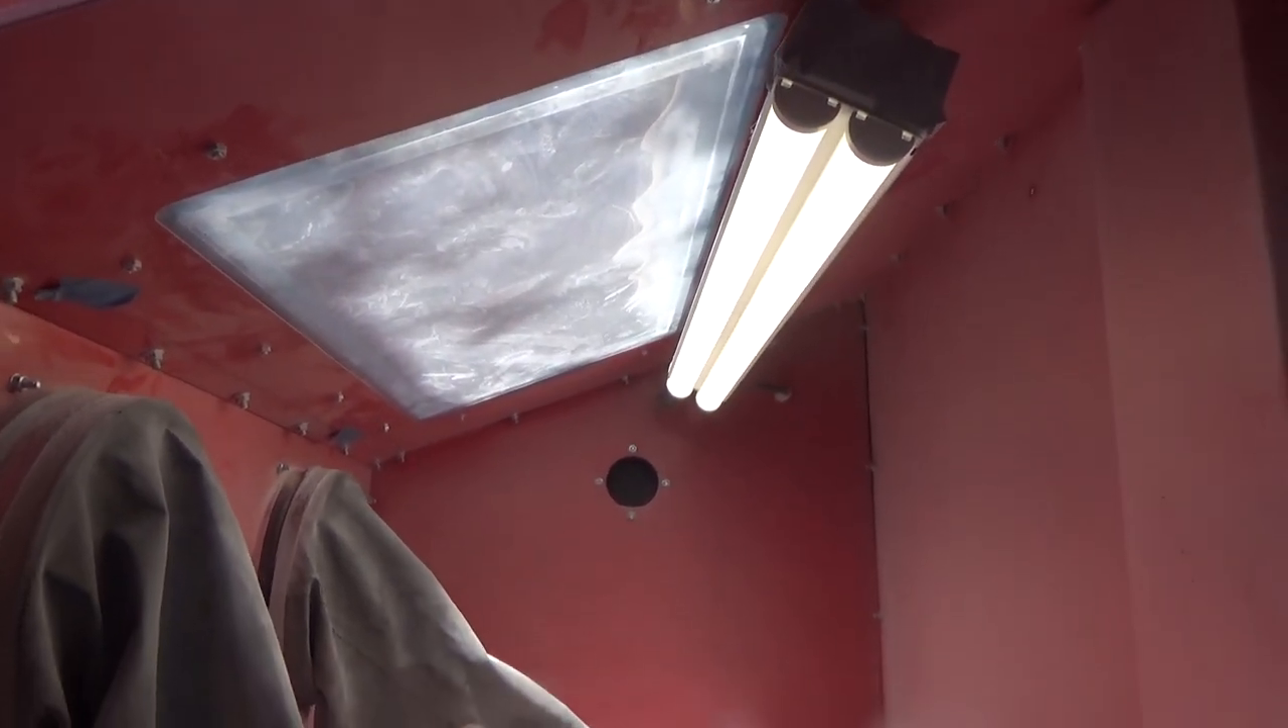There's the fluorescent lights that I added to the top that point right down at my work.